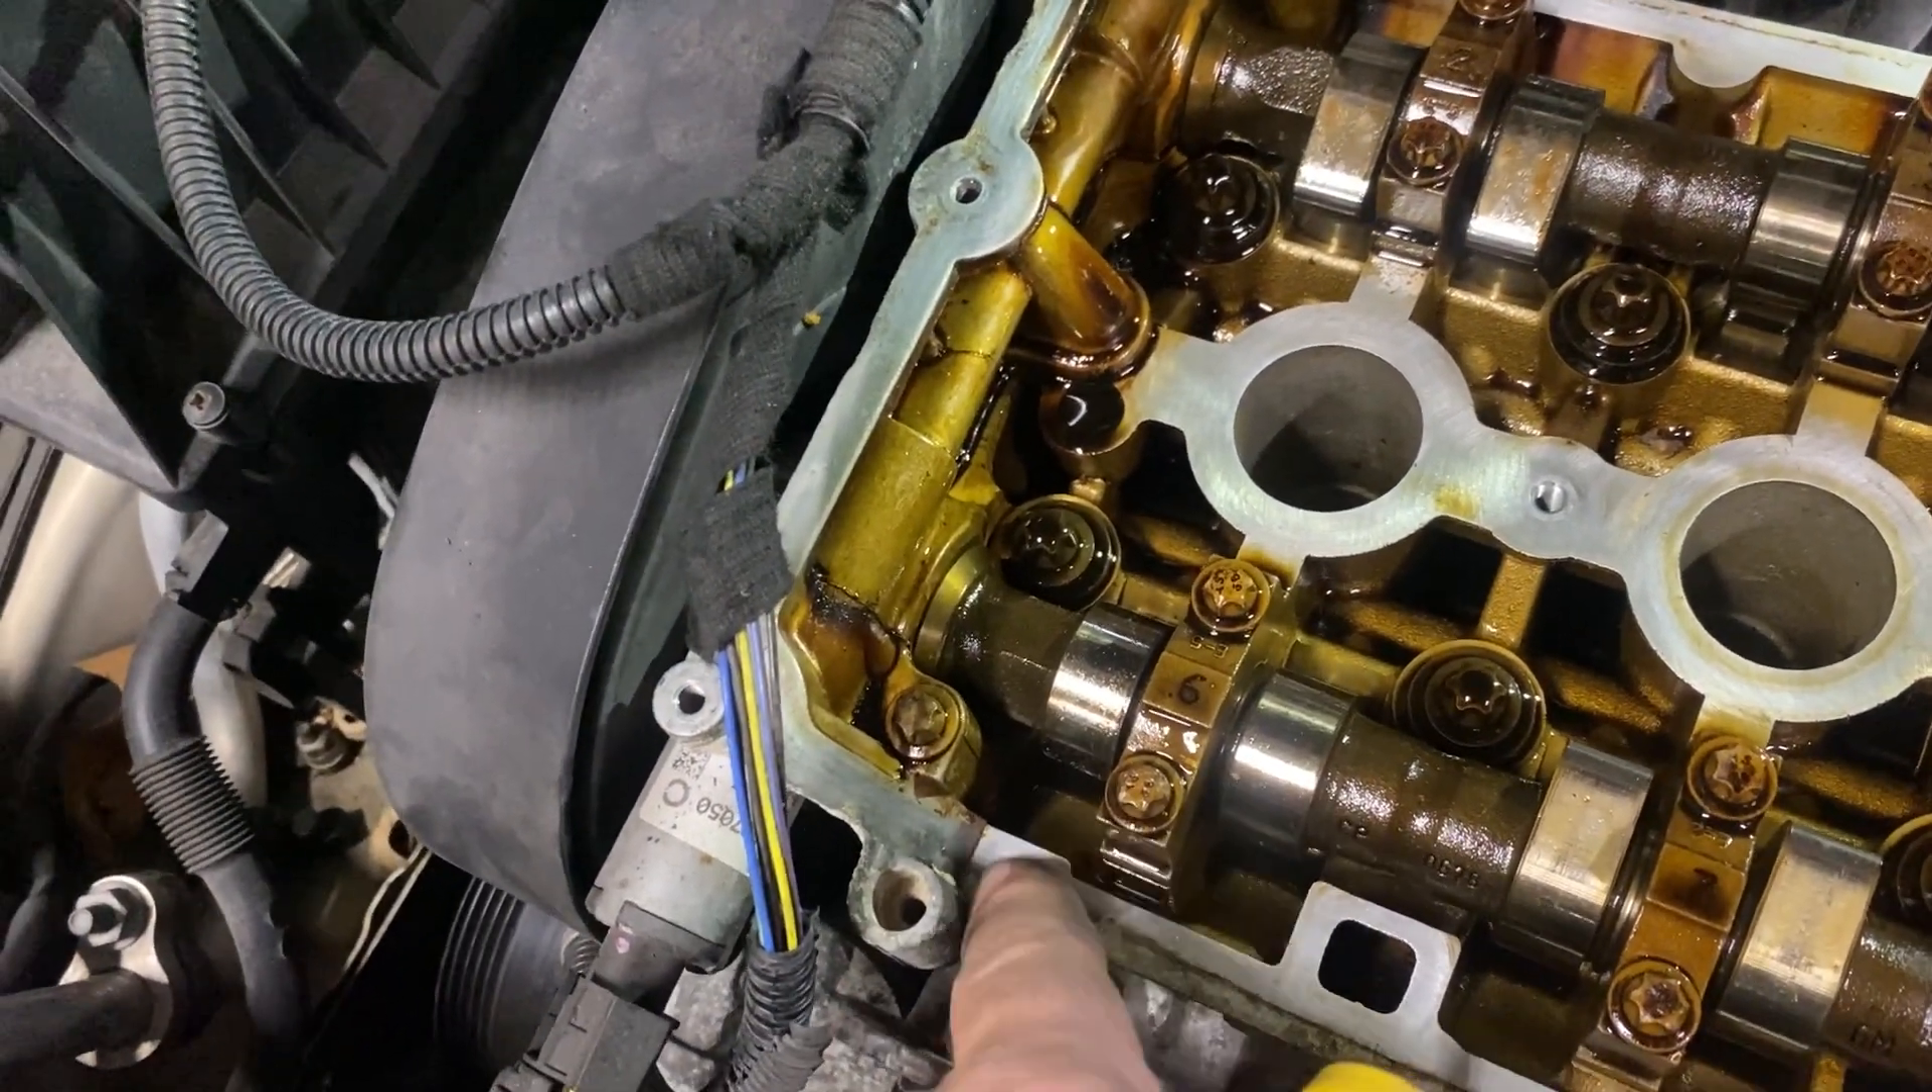Okay, now that we have the valve cover removed, I took and I cleaned everything up.